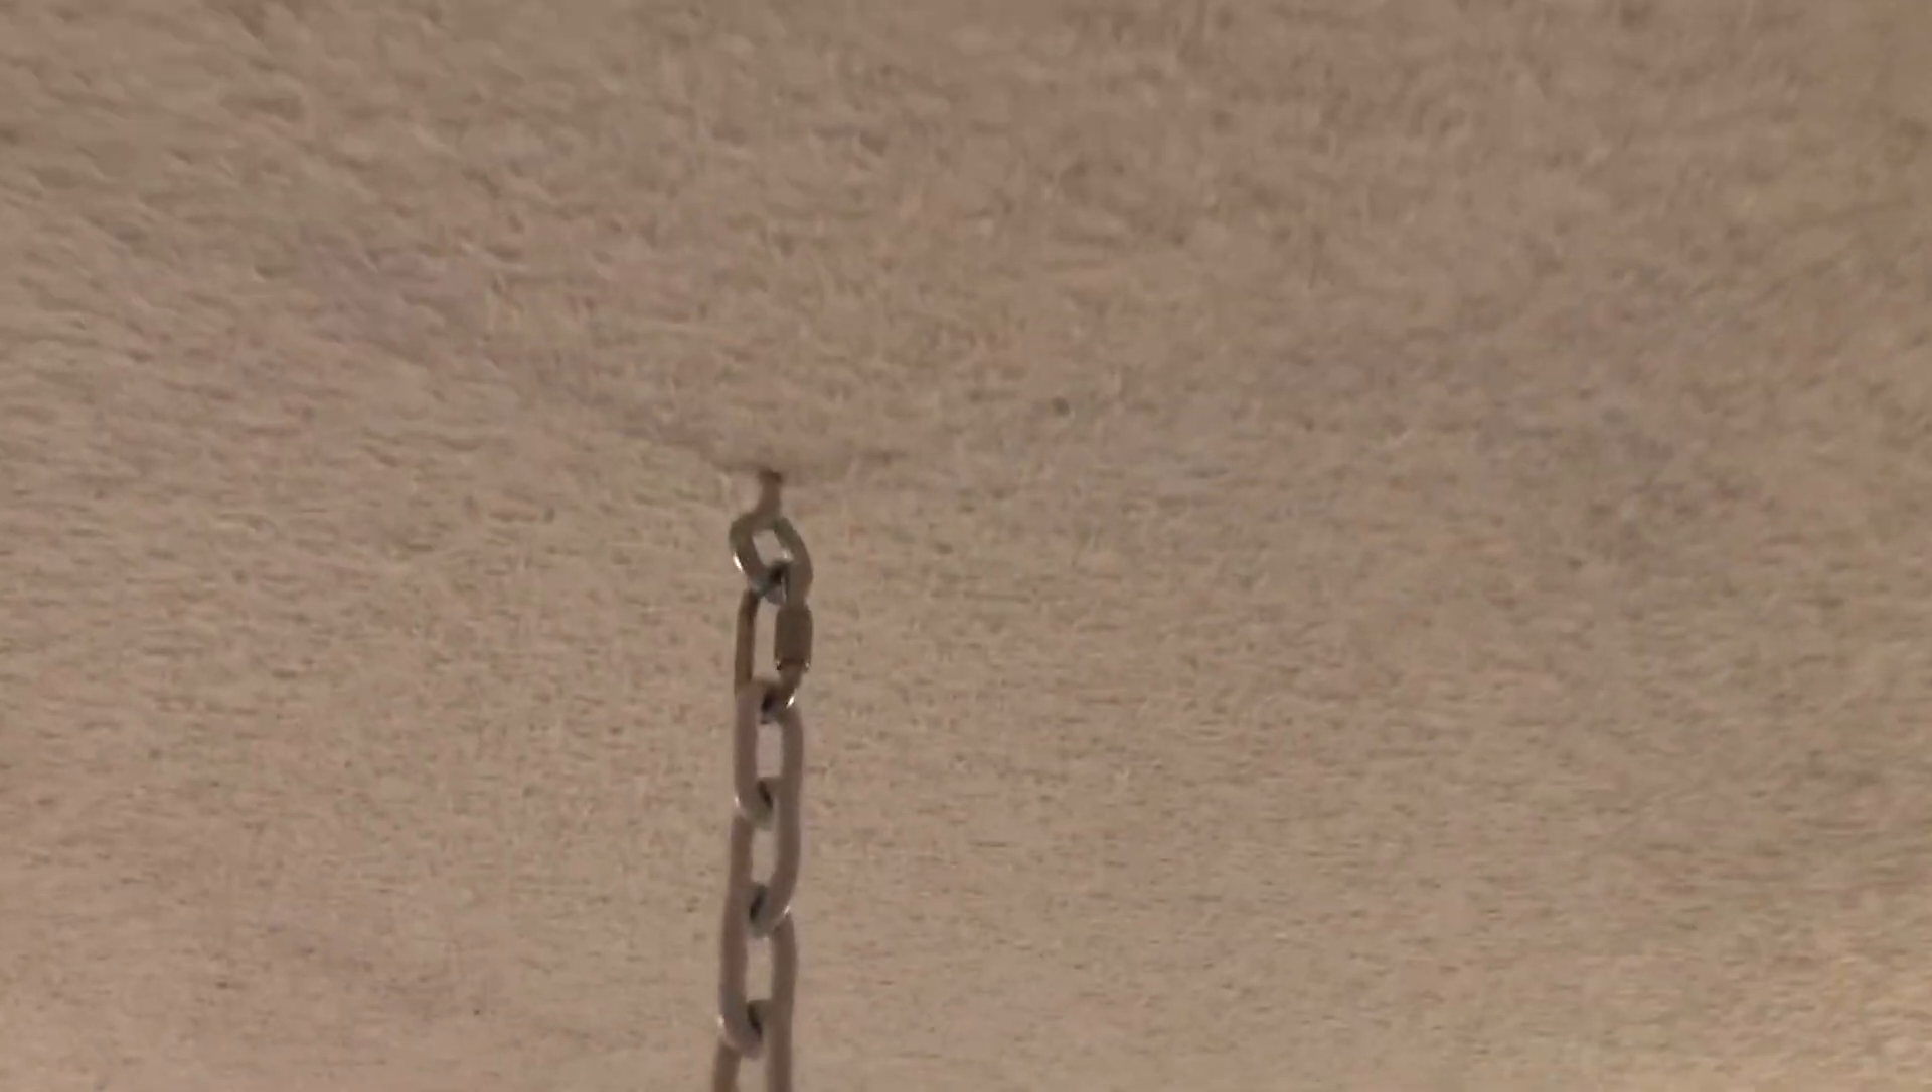We've got the chain mounted in the ceiling. All right.